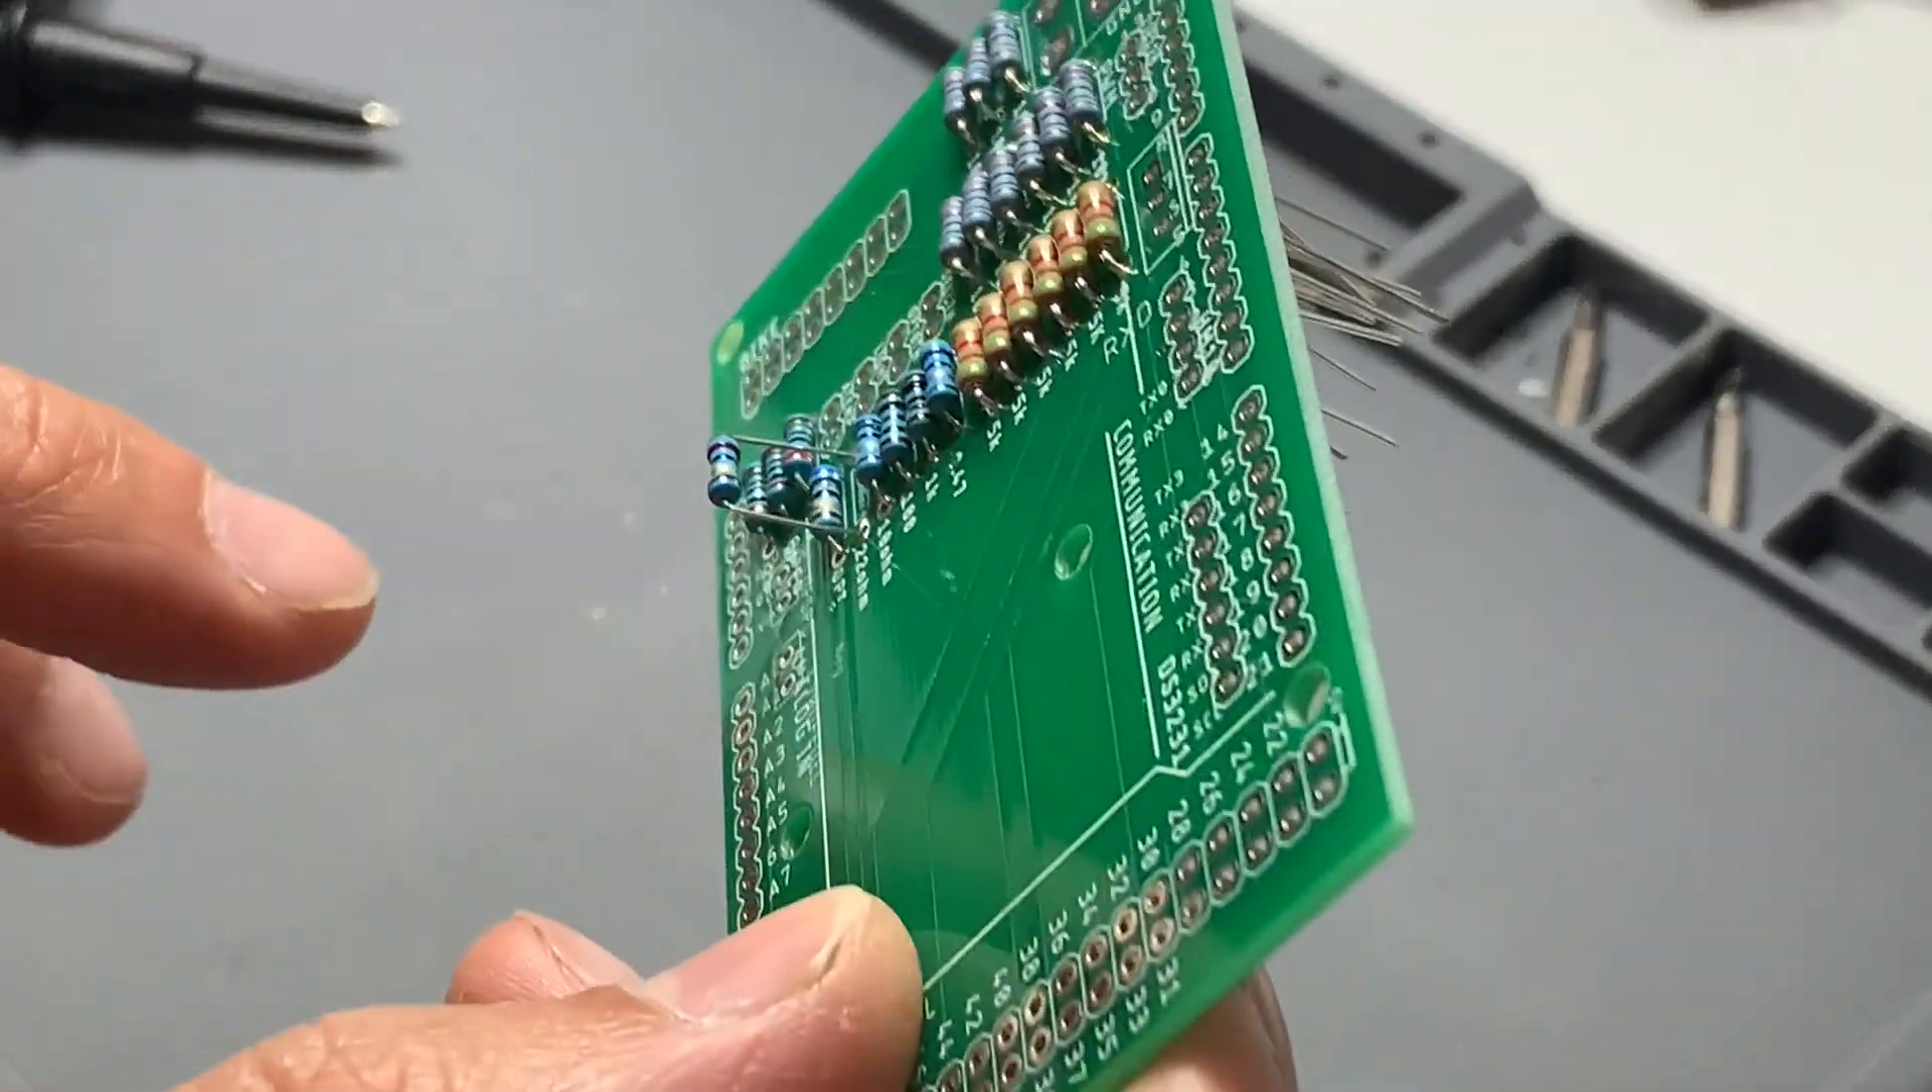Right, so there are all the resistors mounted, so what I do next is have to solder each of the resistors in place.